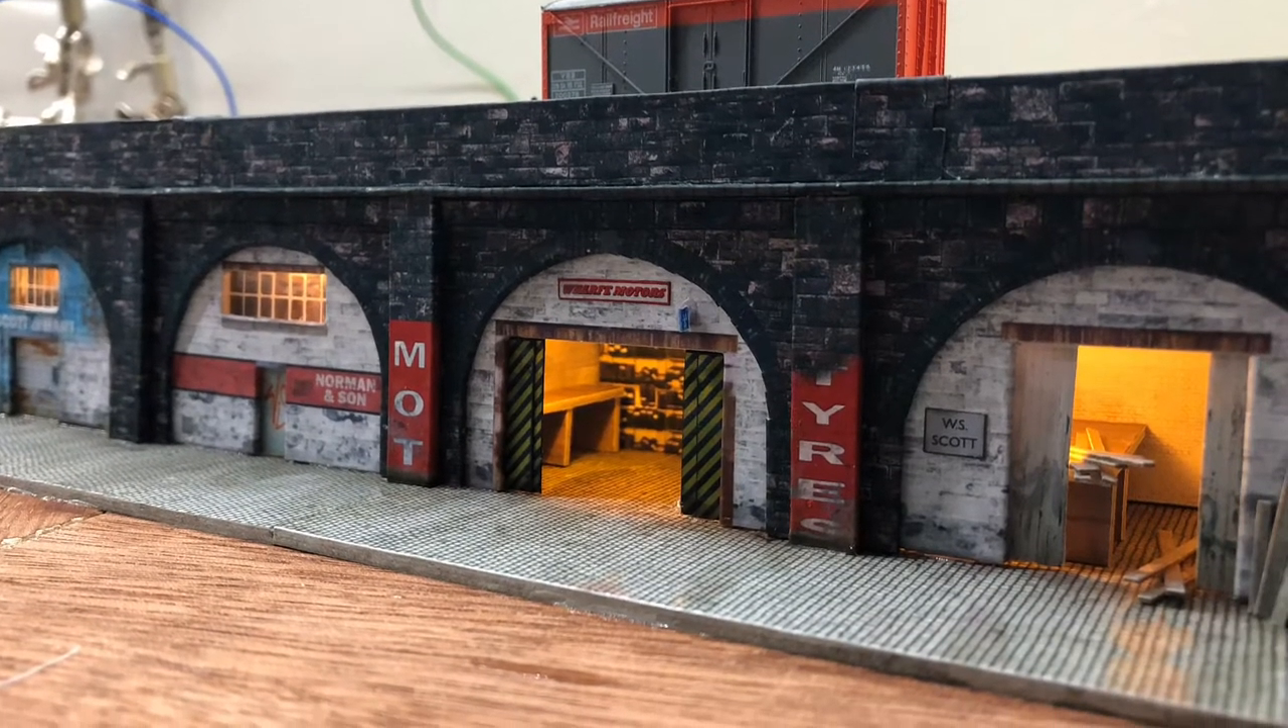Finally, I added the ledge and the wall along the top and finished off the final details.